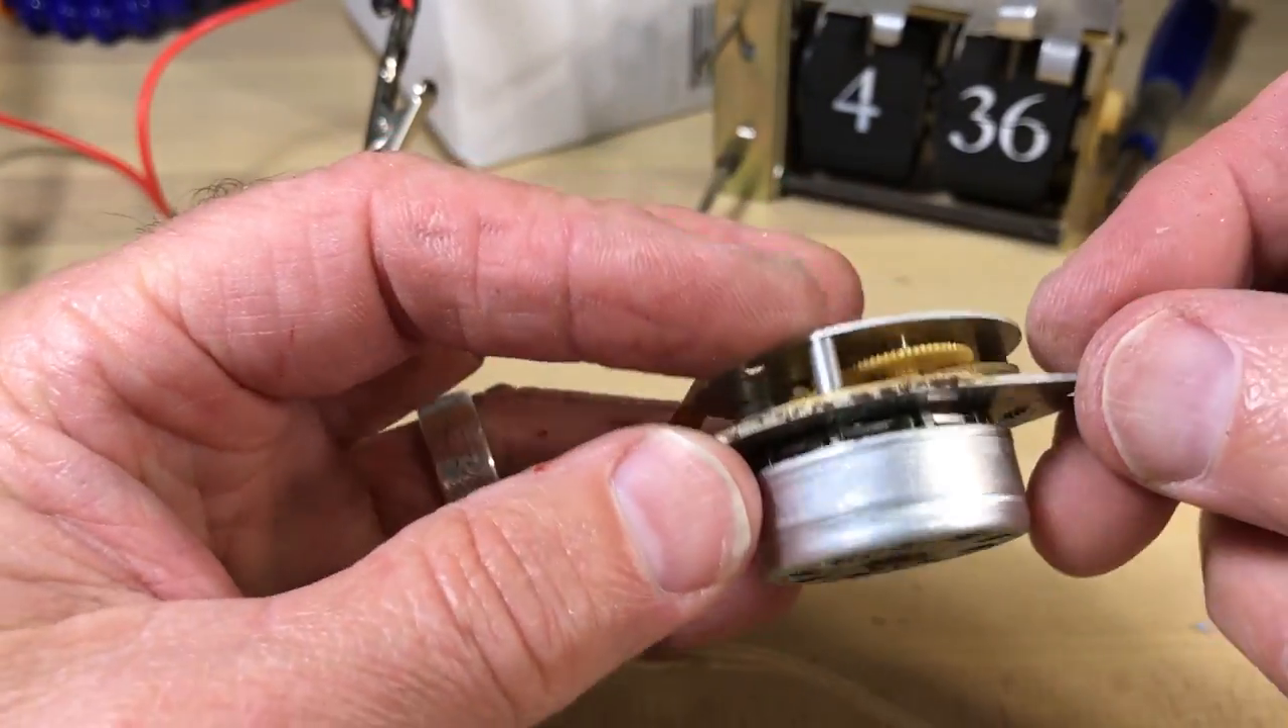Of course I still got to get this gearbox off first.